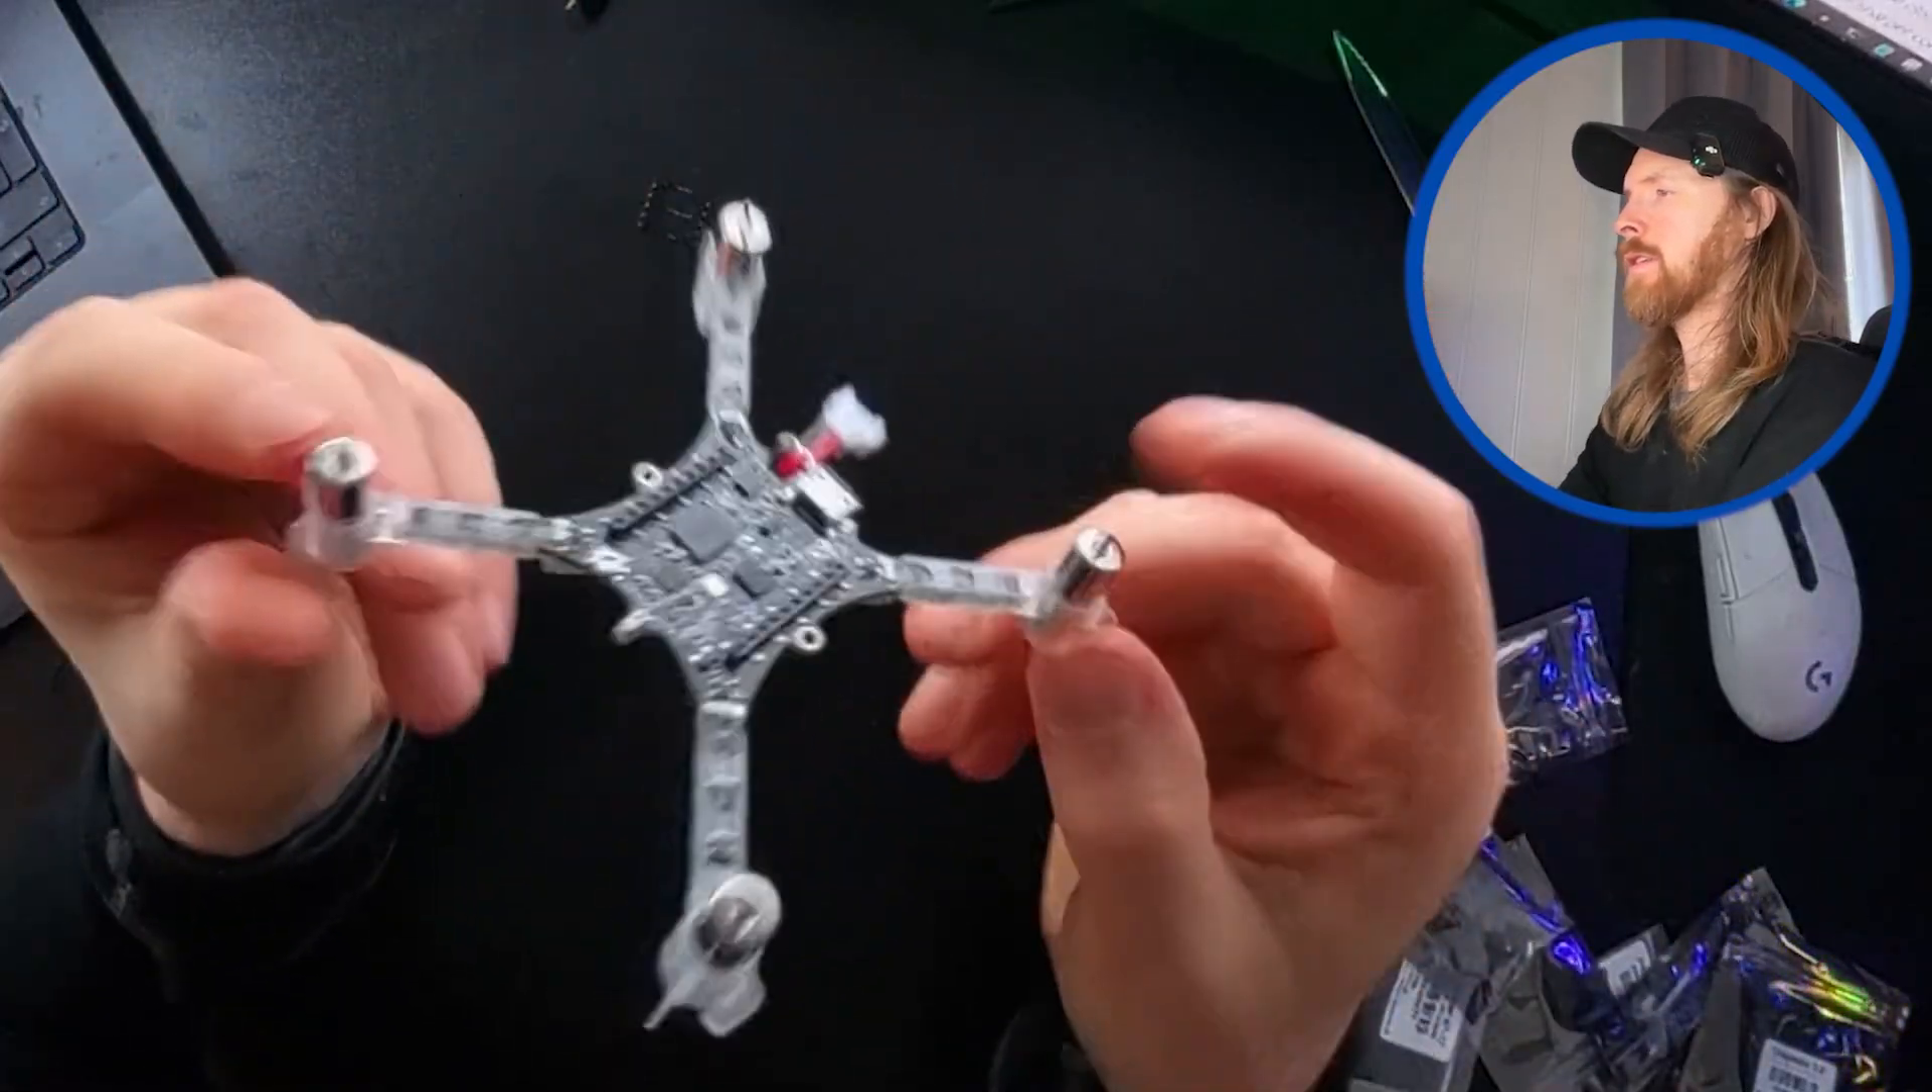So you can see now we have the all the motors attached here perfect Now we're just gonna do the propellers on top of the Yeah motors here, right?